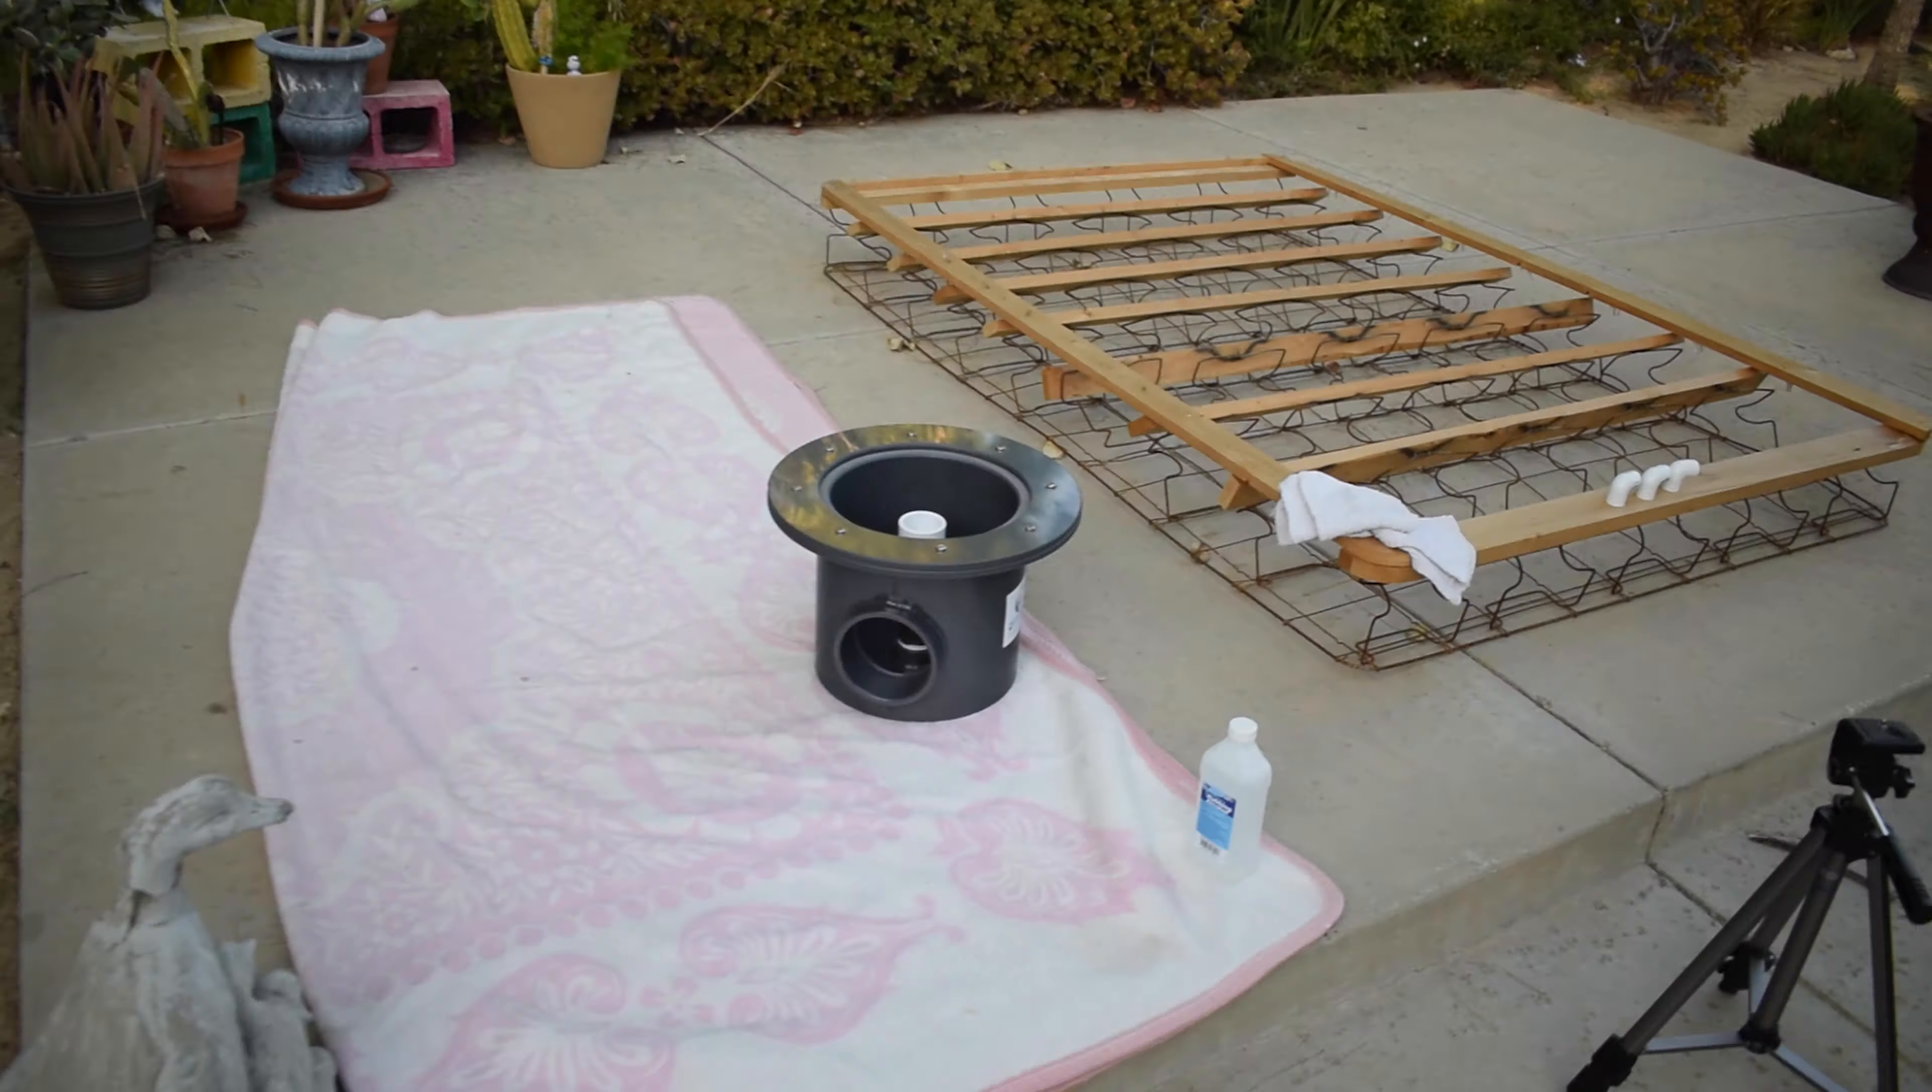If you look over here i even have my bottom drain without the top because i need to finagle some pvc pipes in here for the airline.